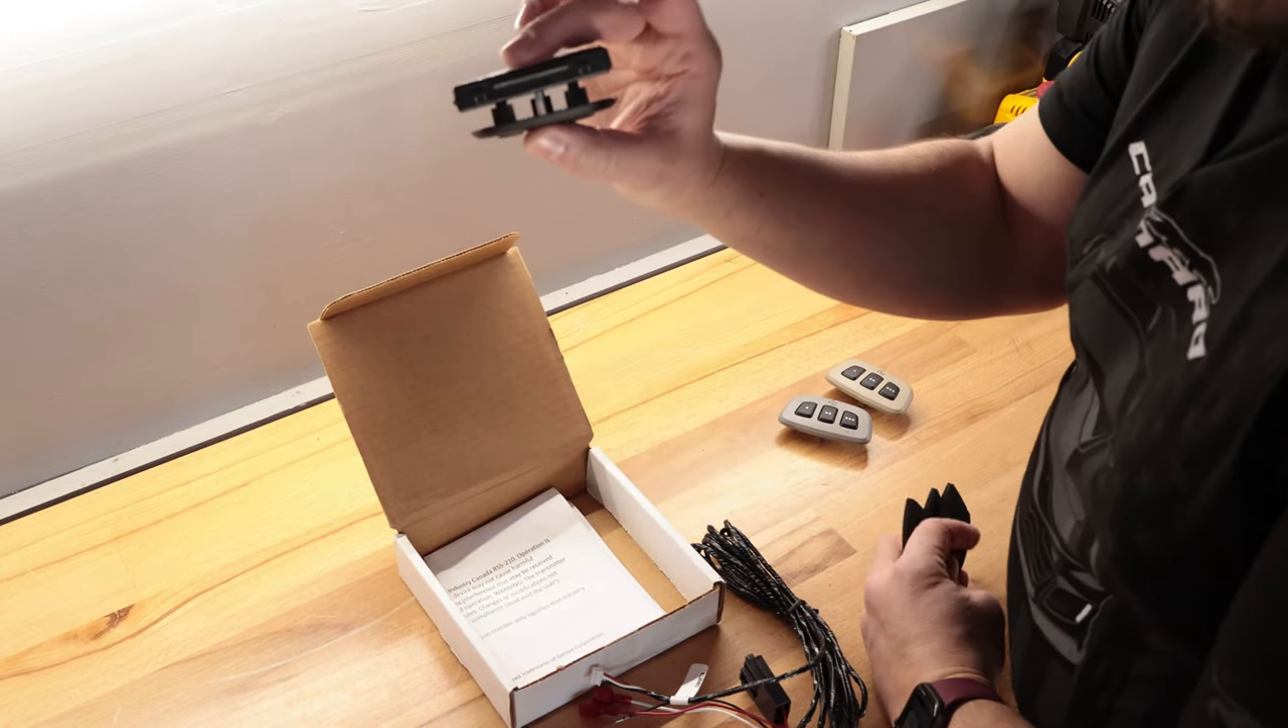When this face plate grabs a hold of the control unit on the back side you can see that there's a bit of a gap.